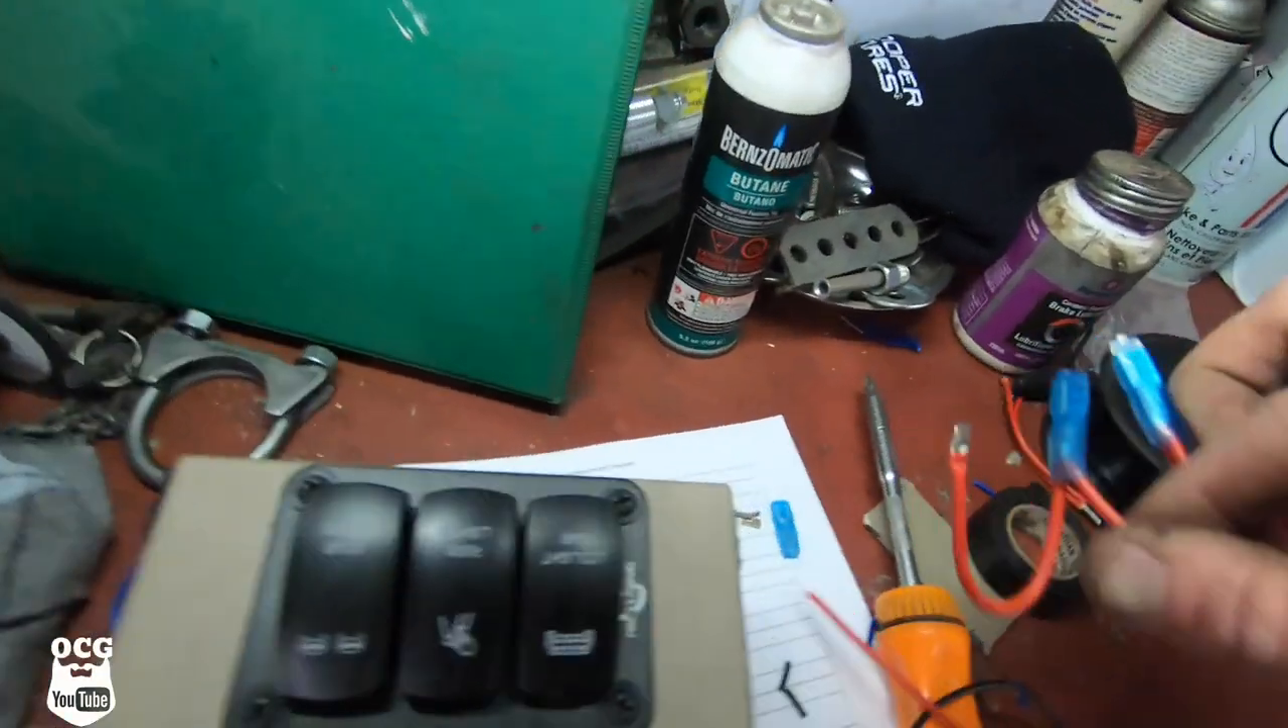So I had to unplug all the wires so that I could get the switches mounted on this plate.